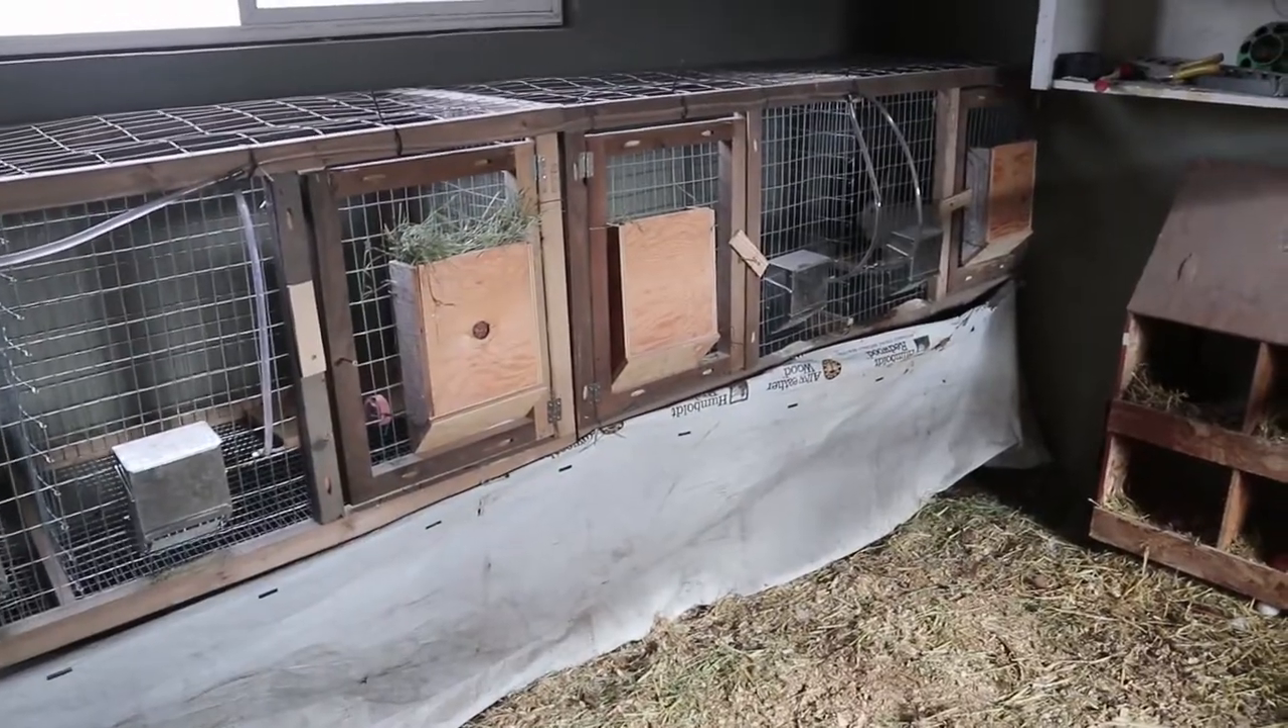So finally finished up these rabbit cages. I also added on these feeders.